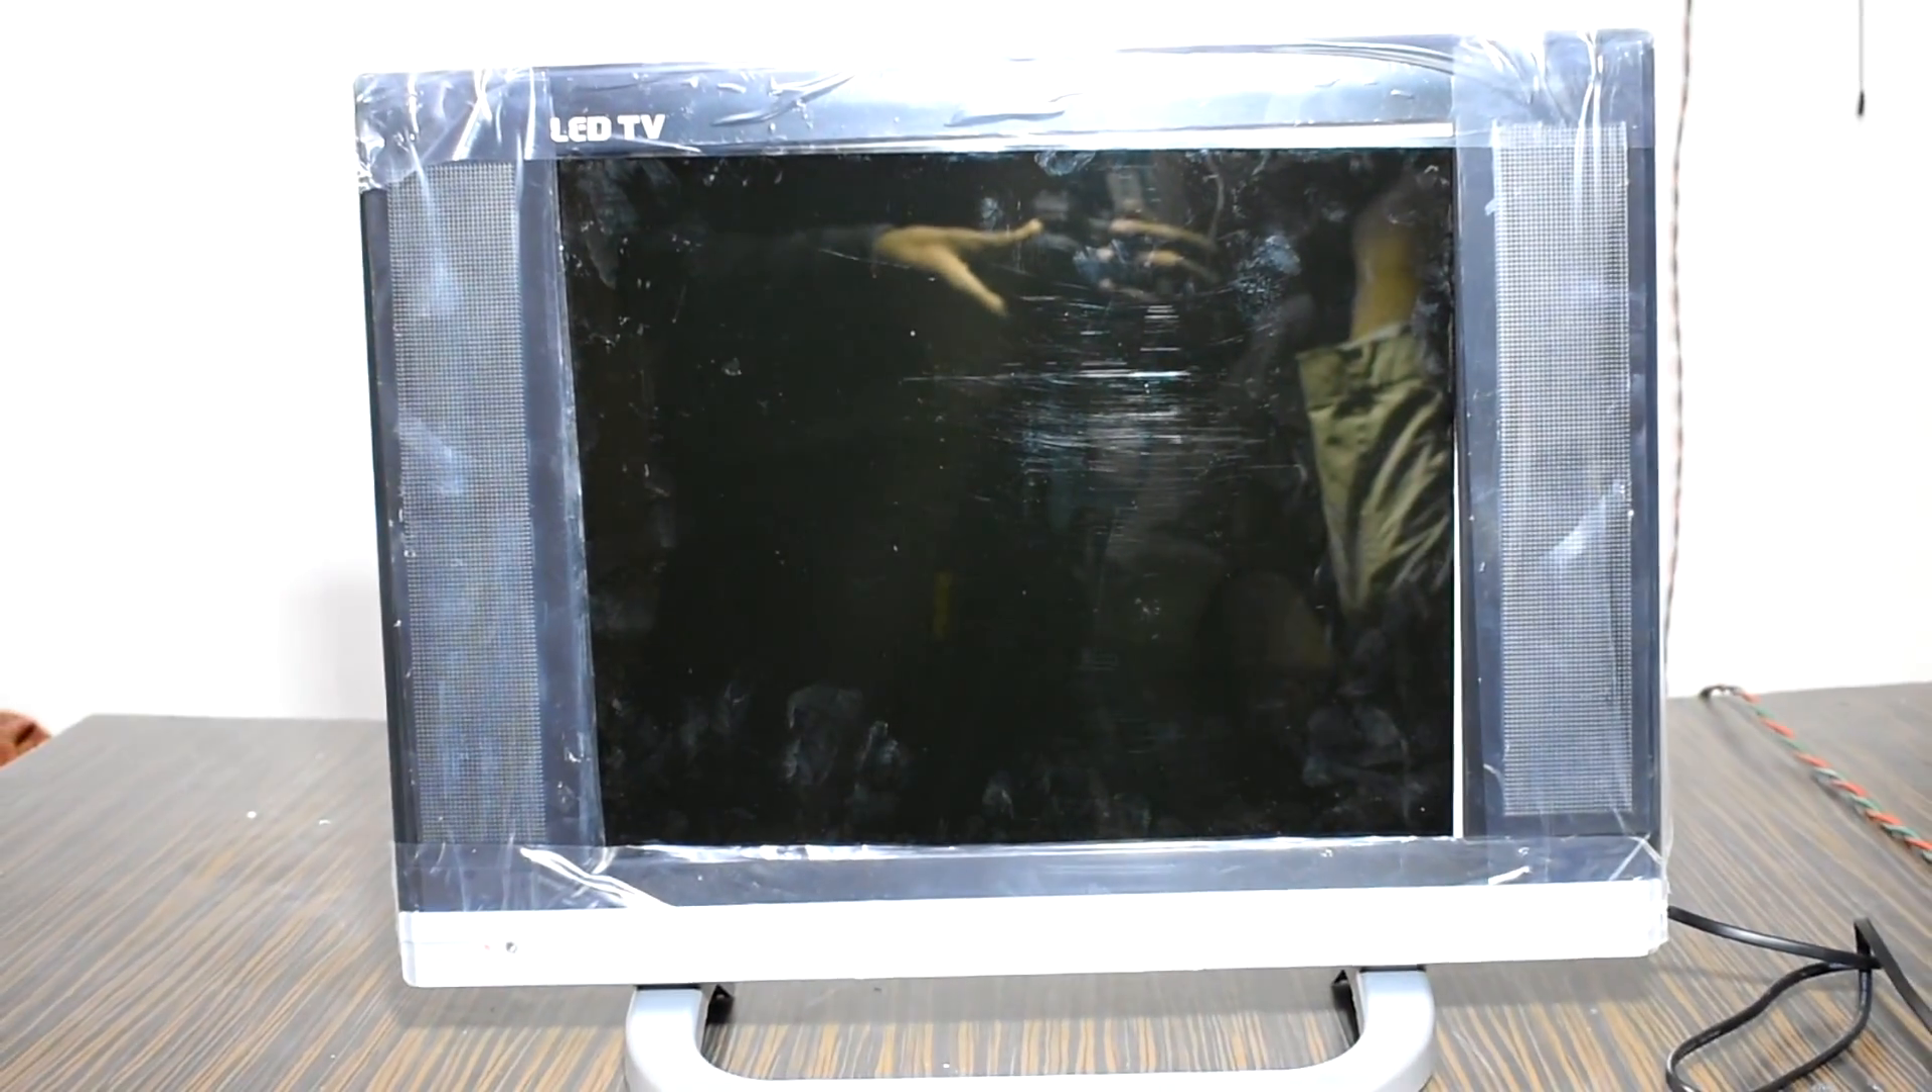آپ کے سامنے یہ مکمل LCD فٹ ہوئی بھی ہے۔